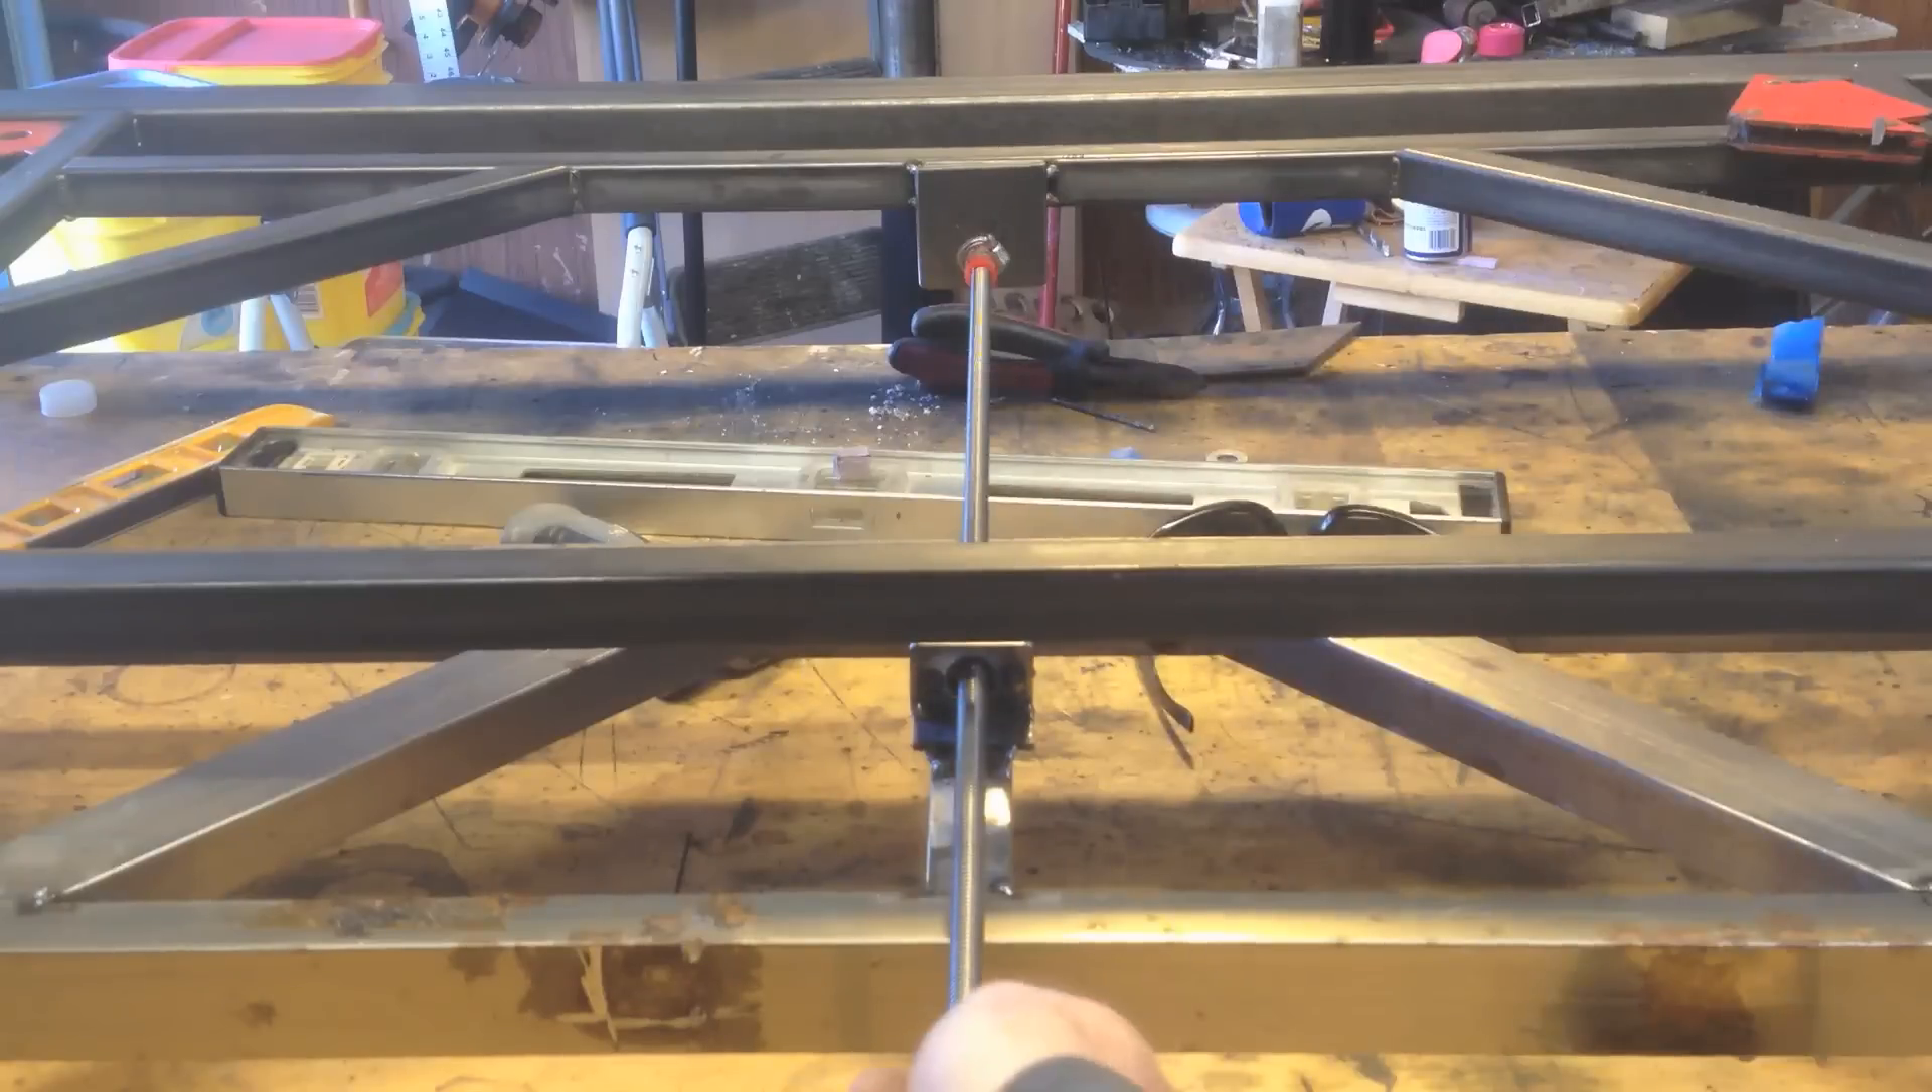Well now the lead screw is in.